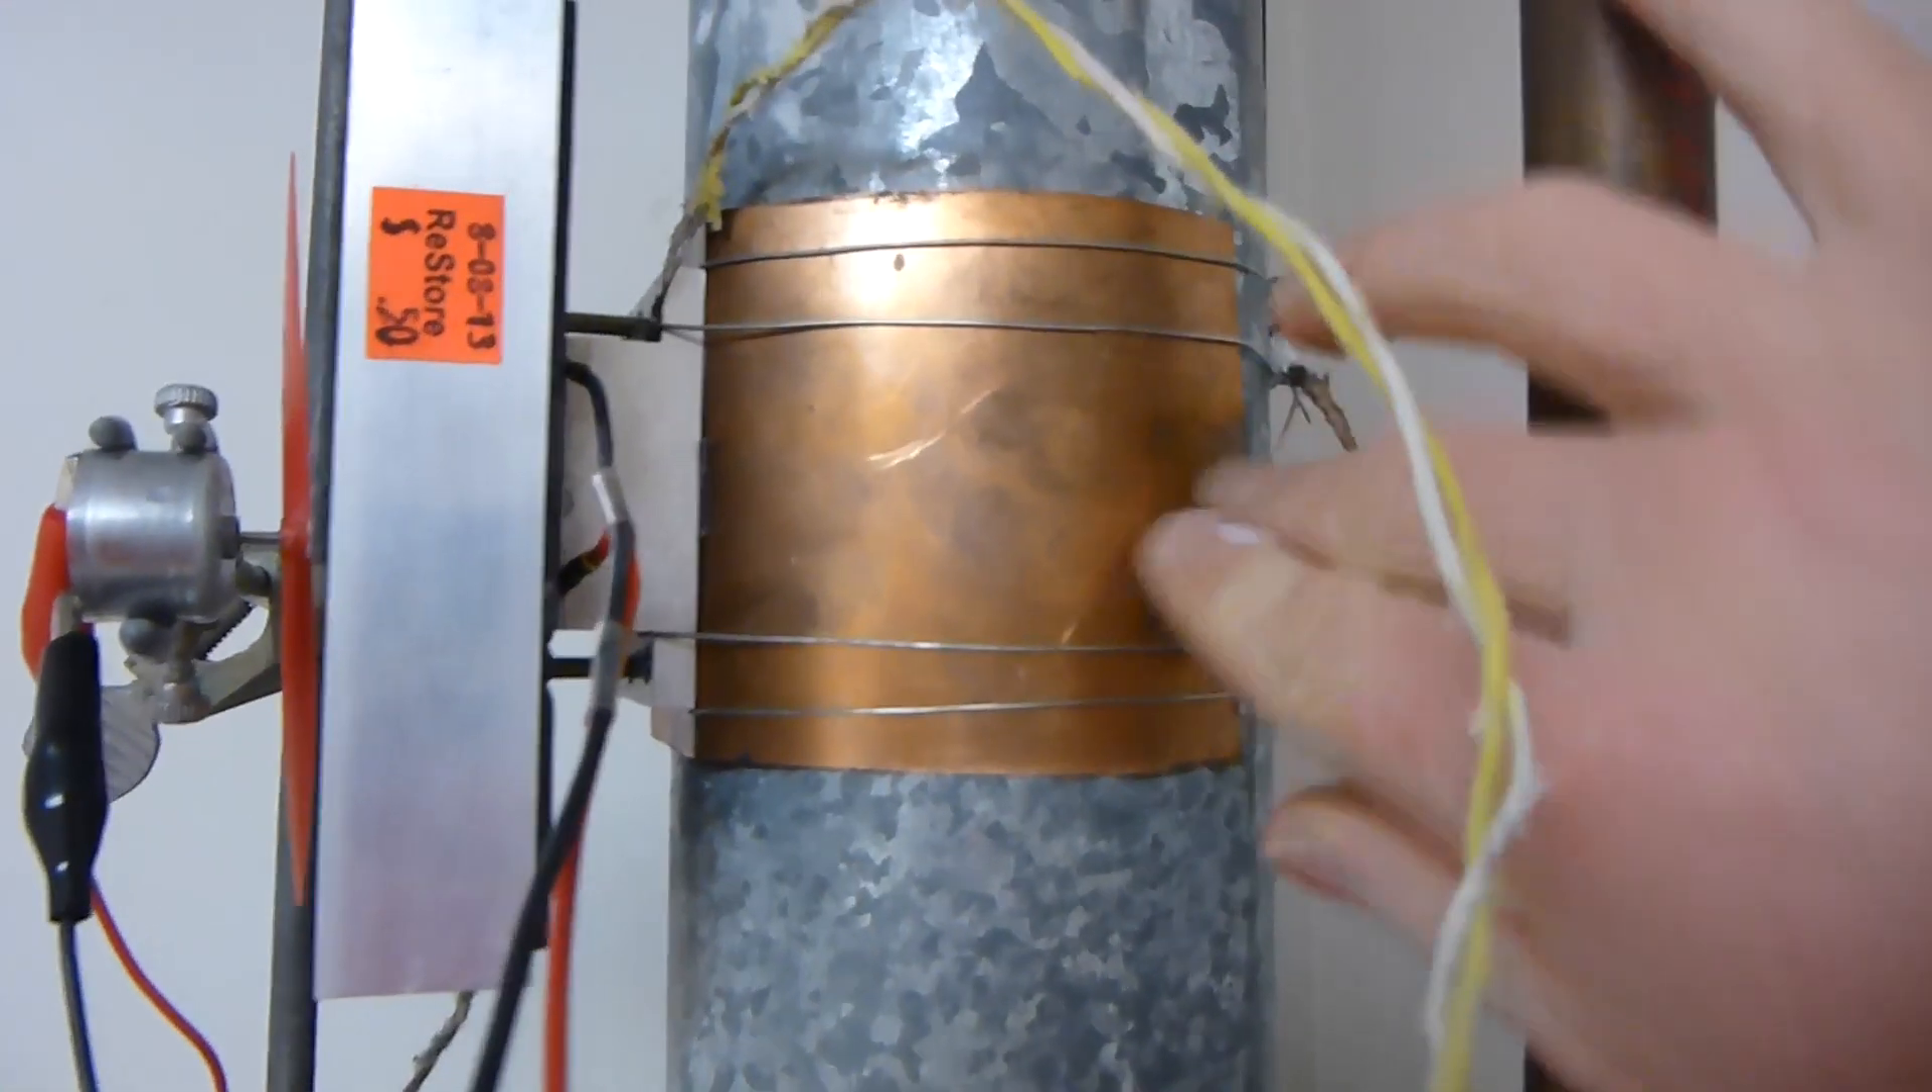And then I just kind of wrap some wire around the flue and that kind of holds the copper on there.